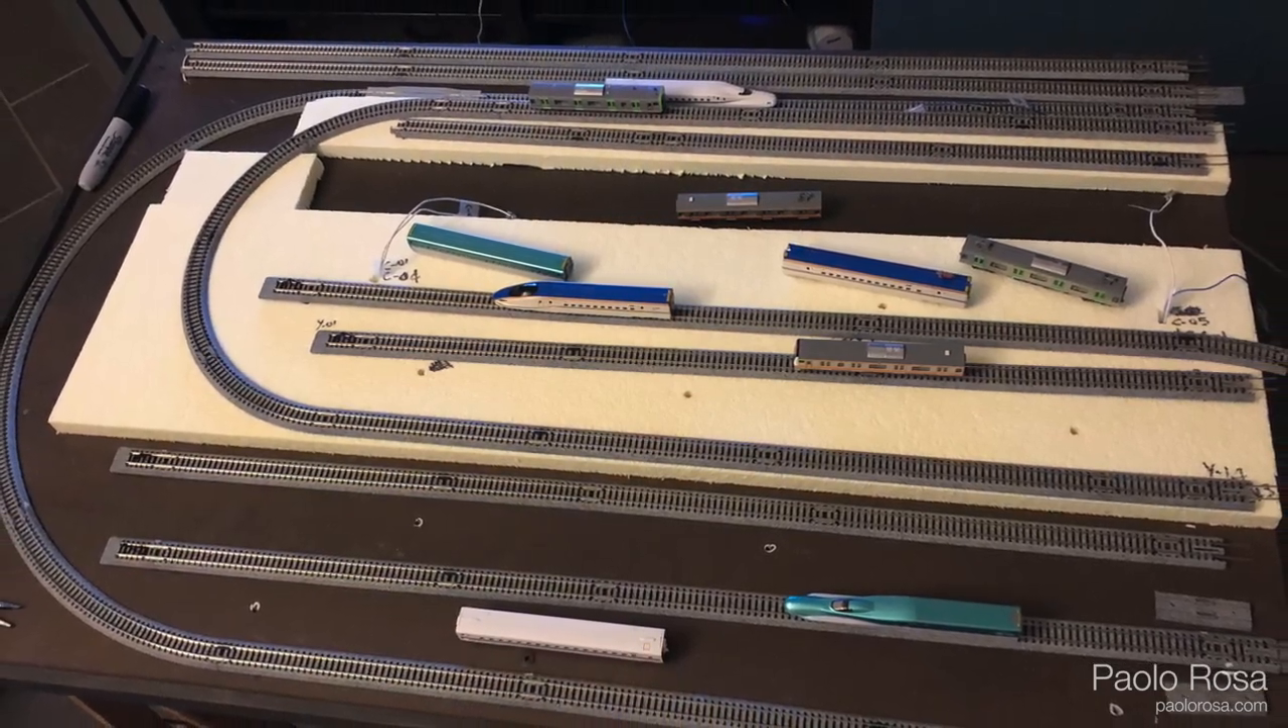I put underneath the tracks a 2cm thick extruded polystyrene foam.